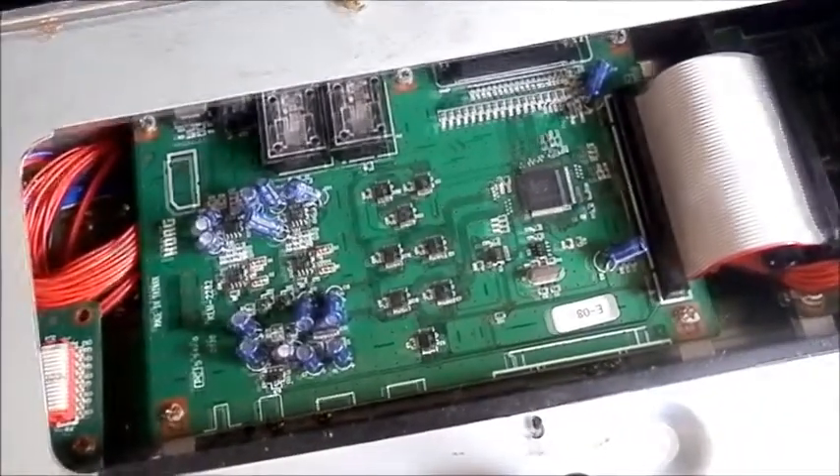So electronically speaking that's all ready to go. Just got to put the cover back on.